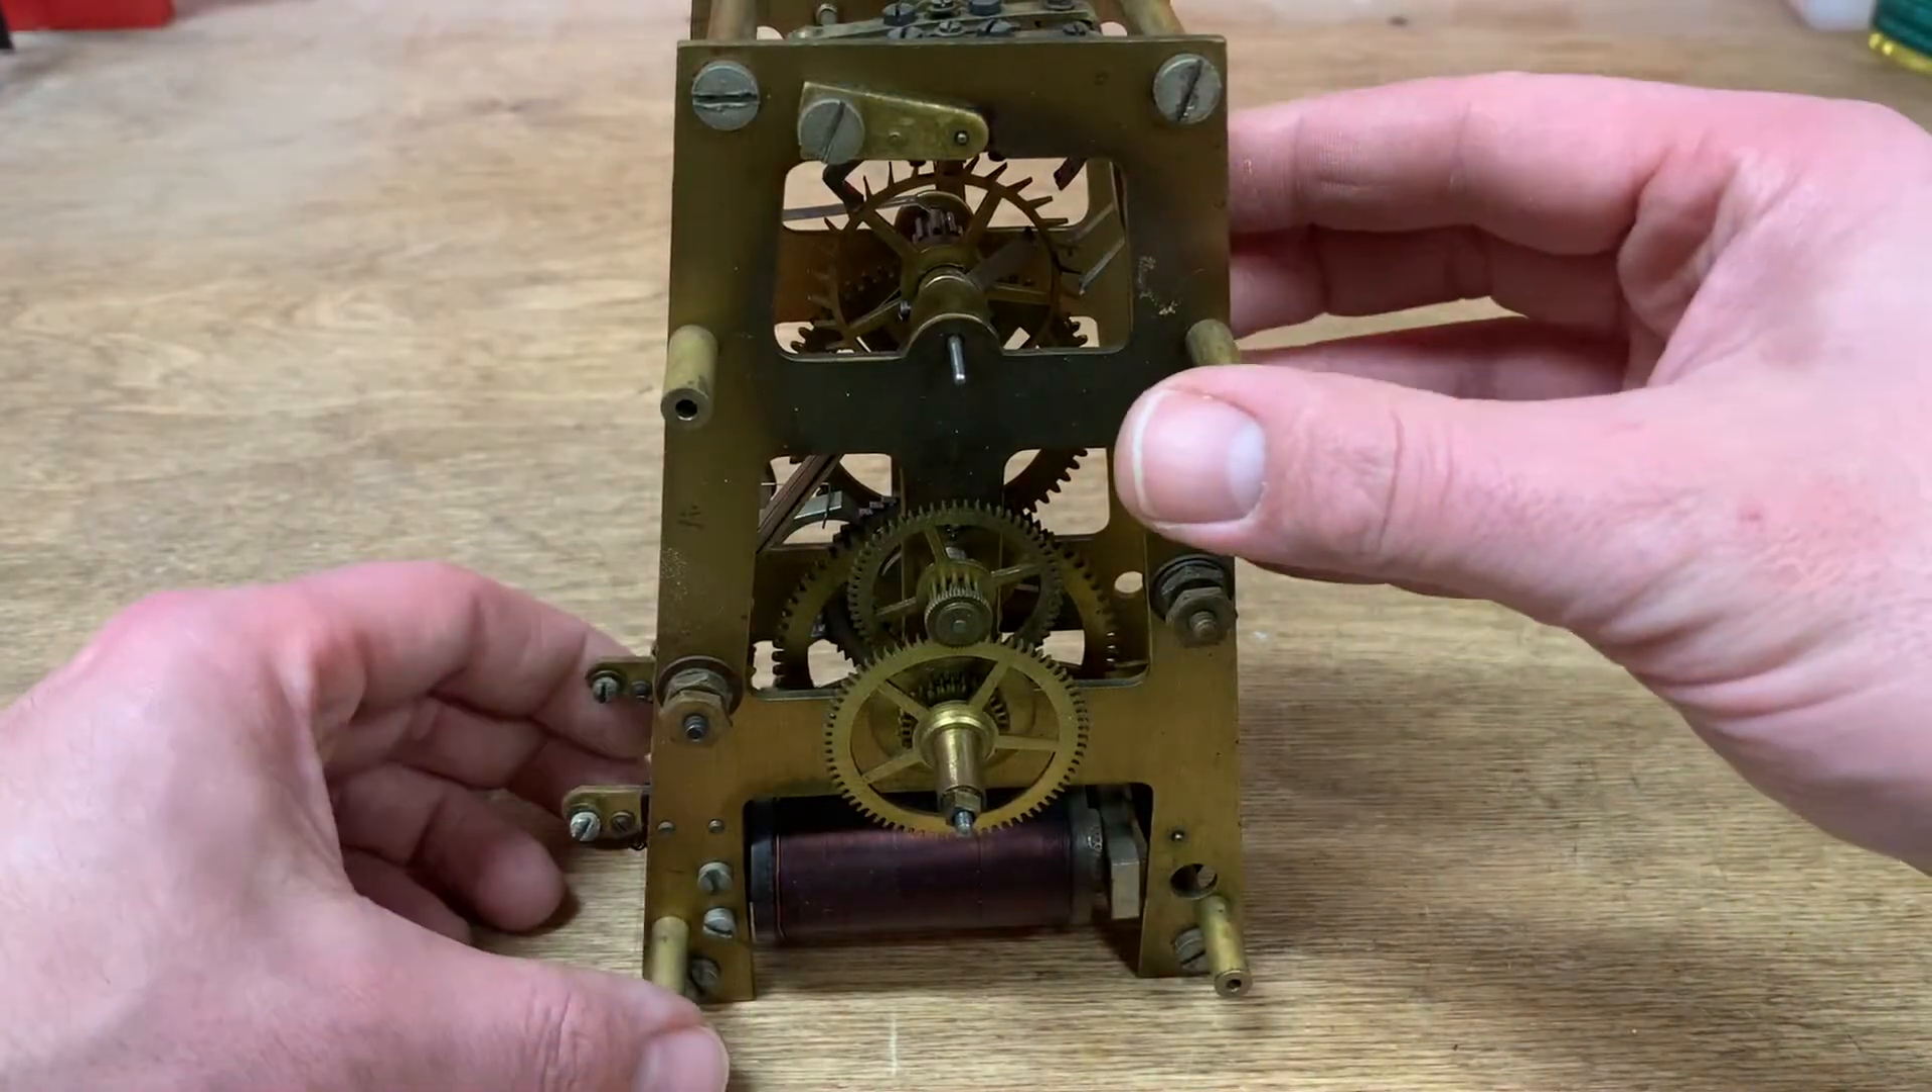Here's our movement out of the clock.